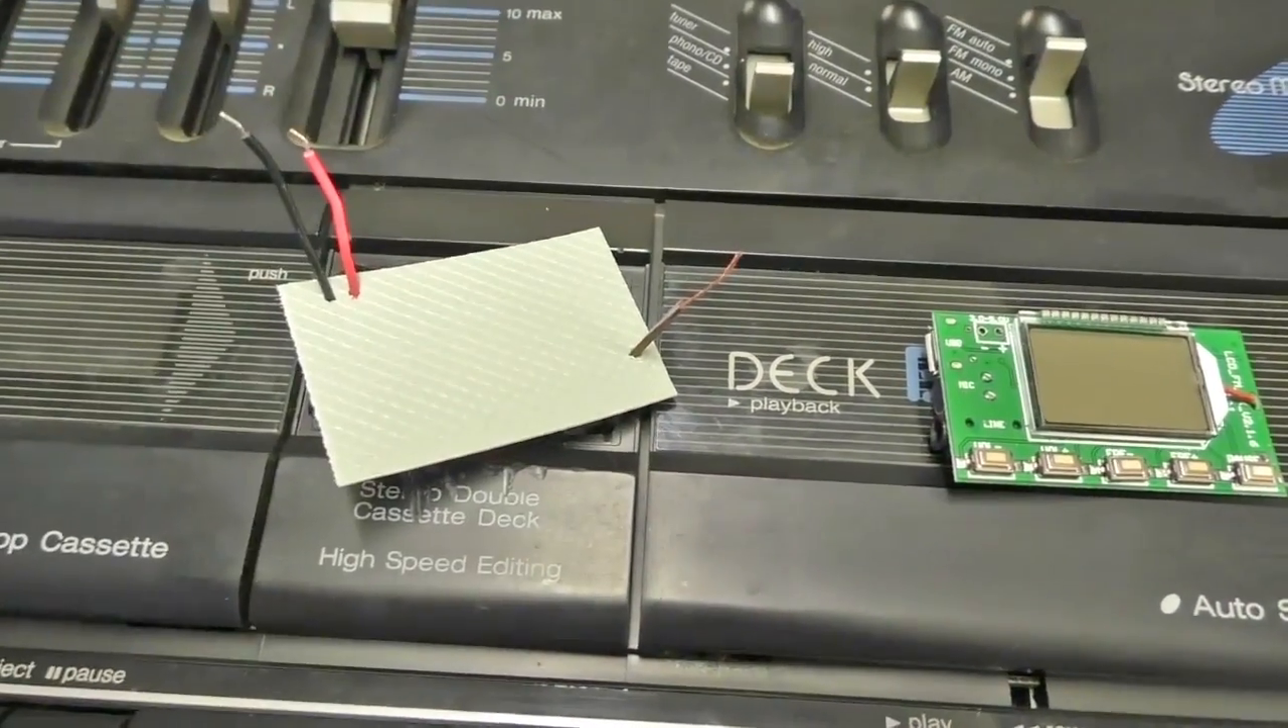I got my power wires and my antenna wire coming through so then this is gonna mount right on here.